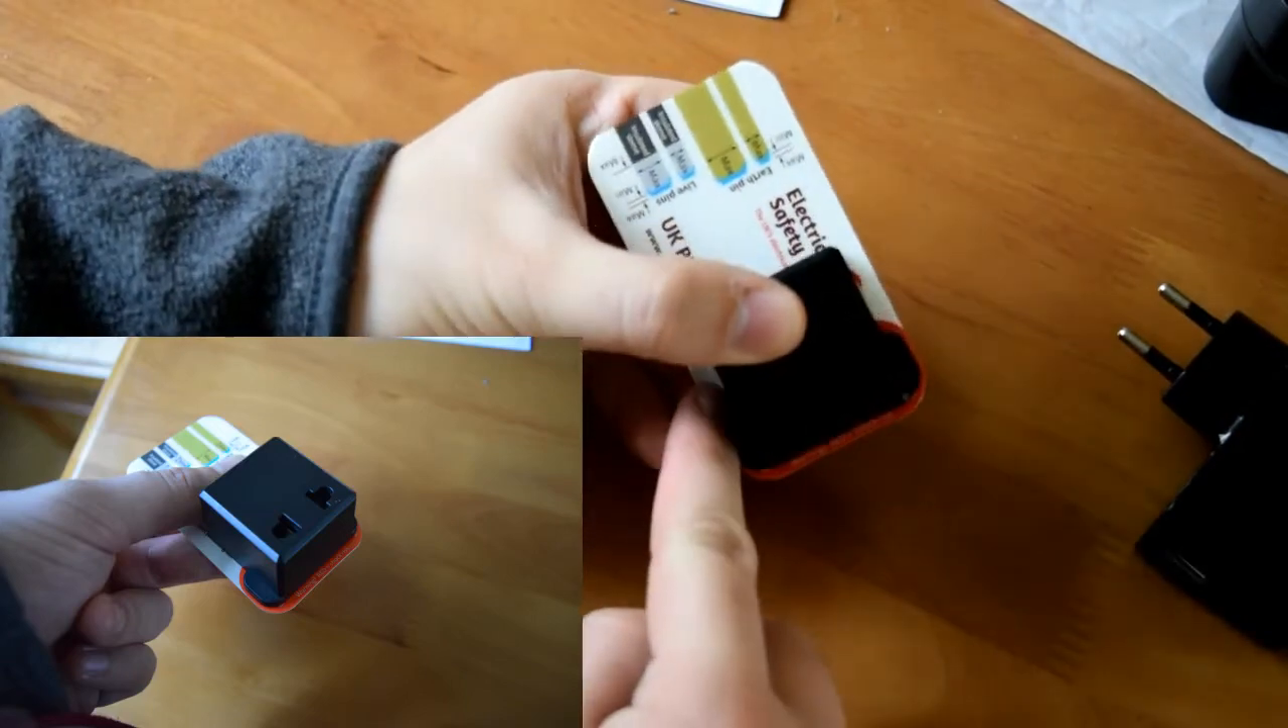If we put this in you can probably see on the camera all that red part is exposed.